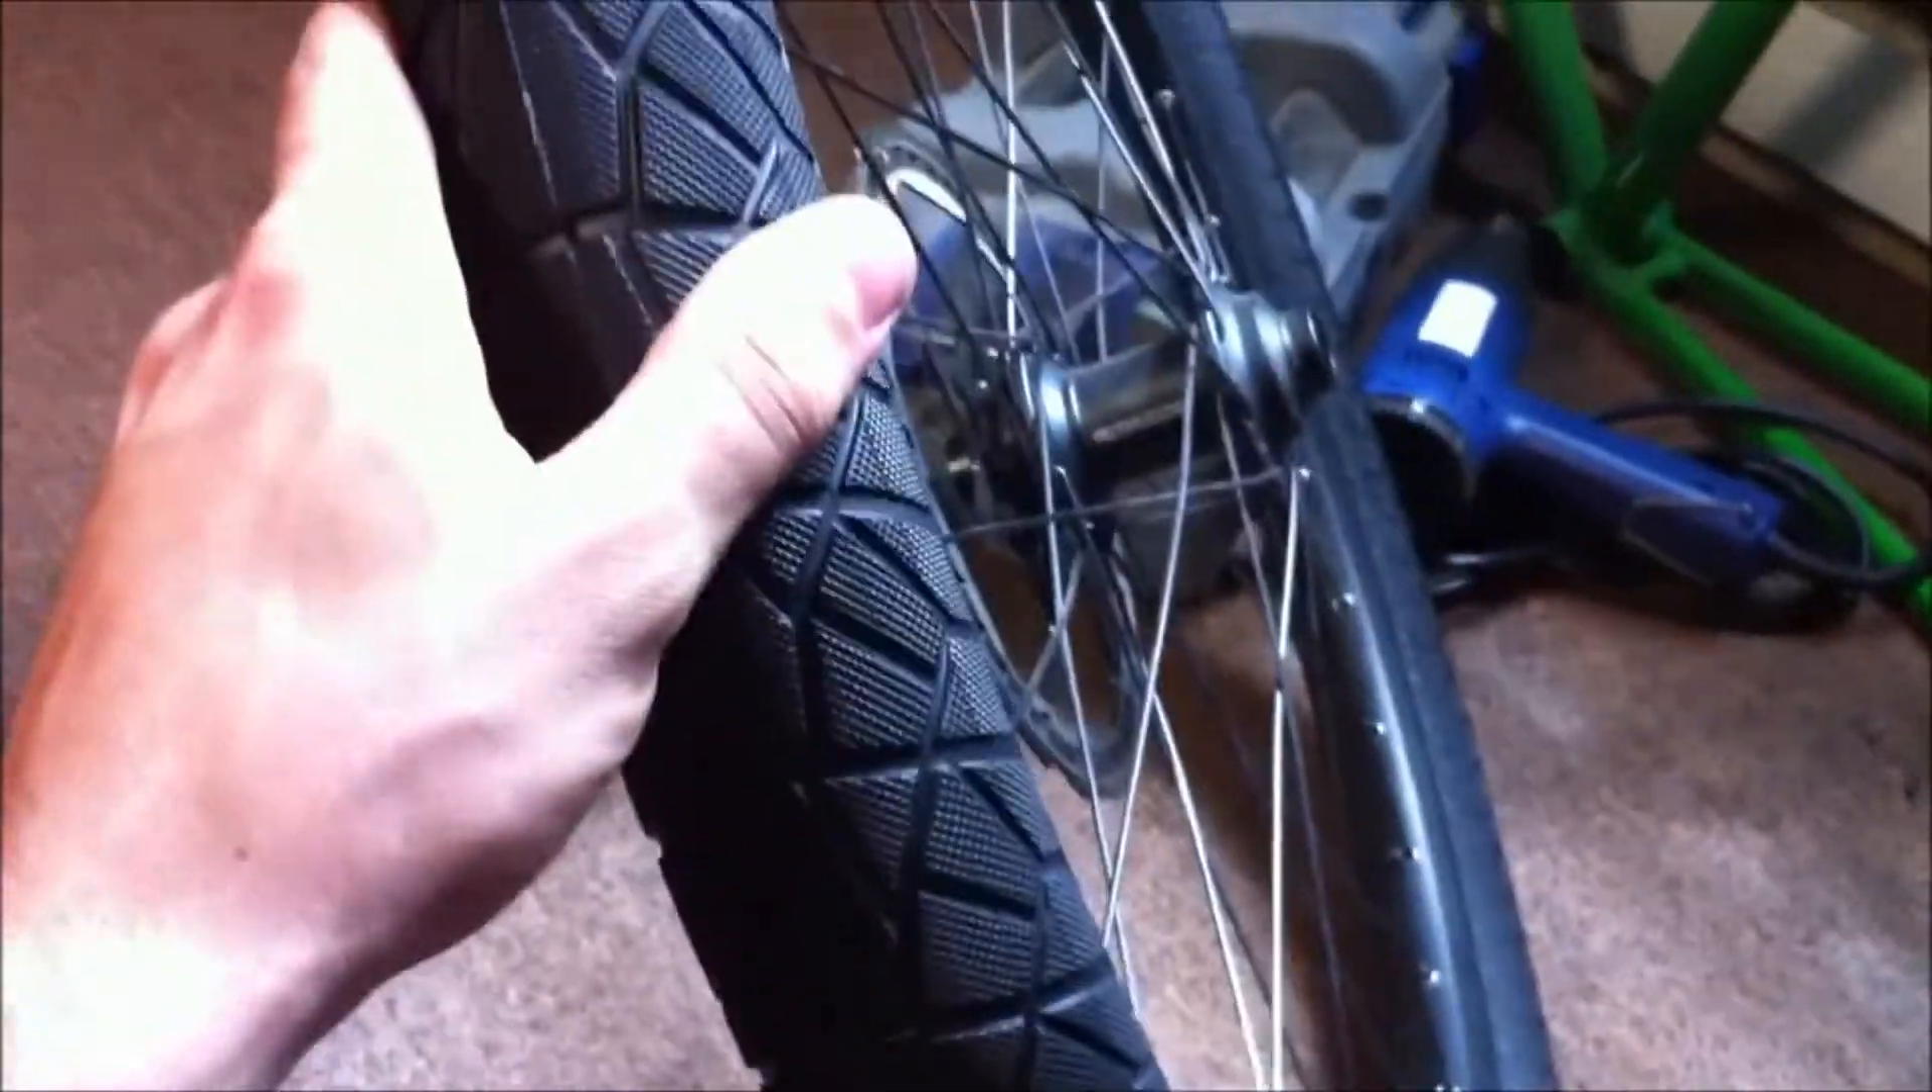Alright, I got the new front tire on and mounted.